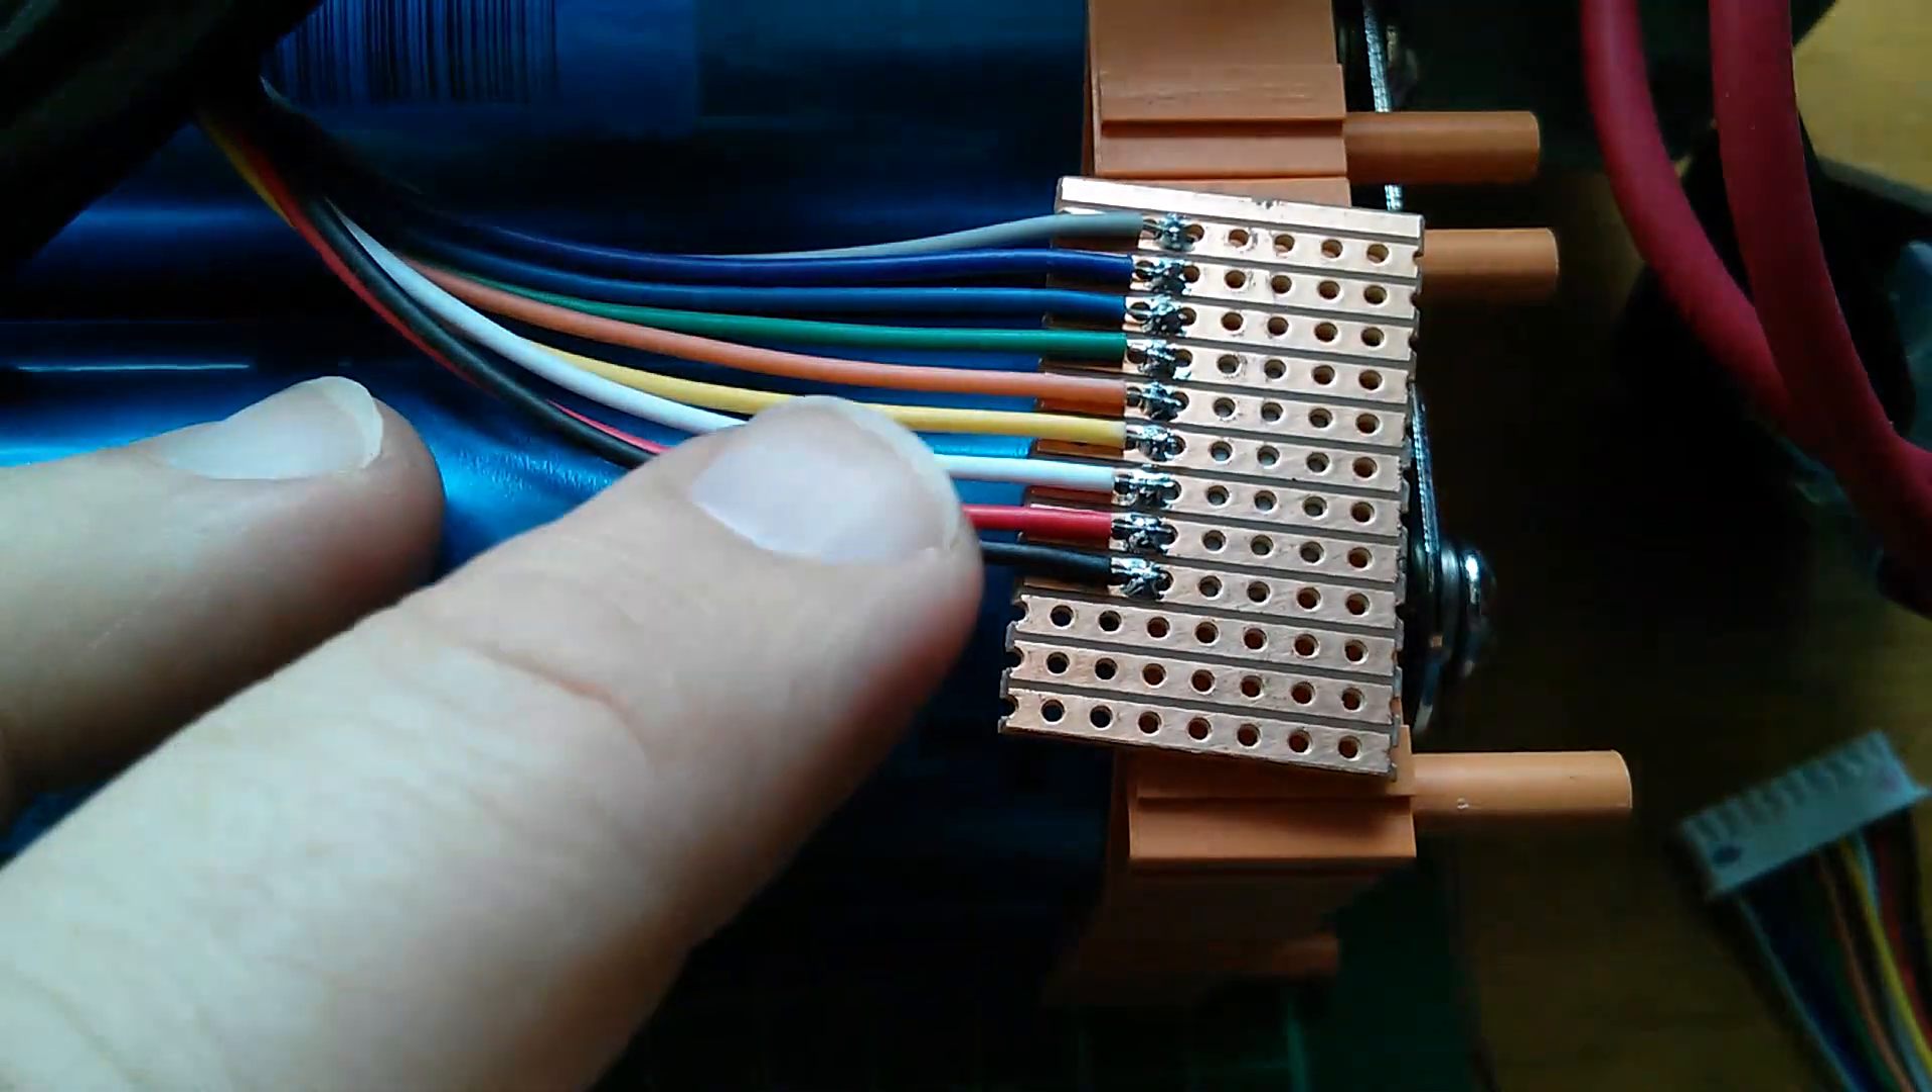So there are the nine wires soldered to the piece of Vero board.